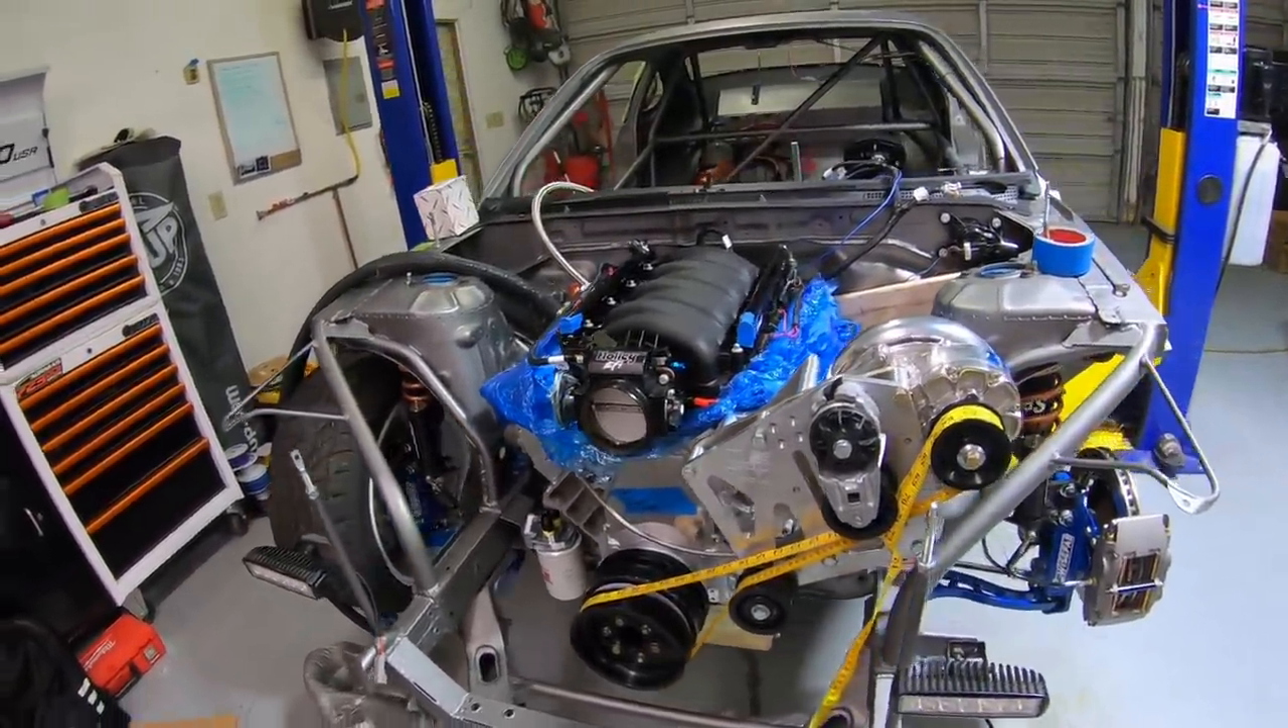The new texas speed motor is finally in the car and we're still hooking things up.